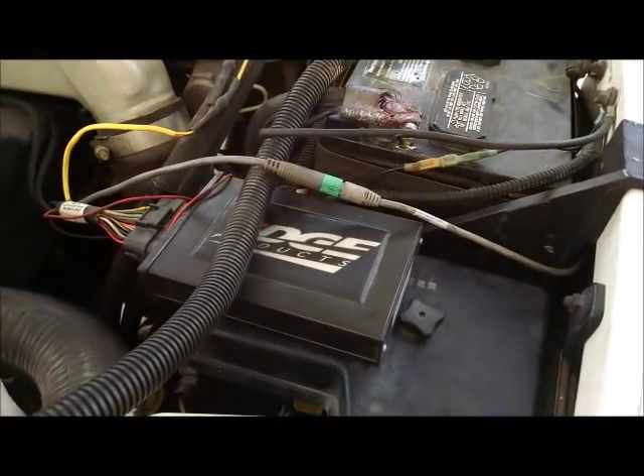We have the chip back in place where it was mounted.